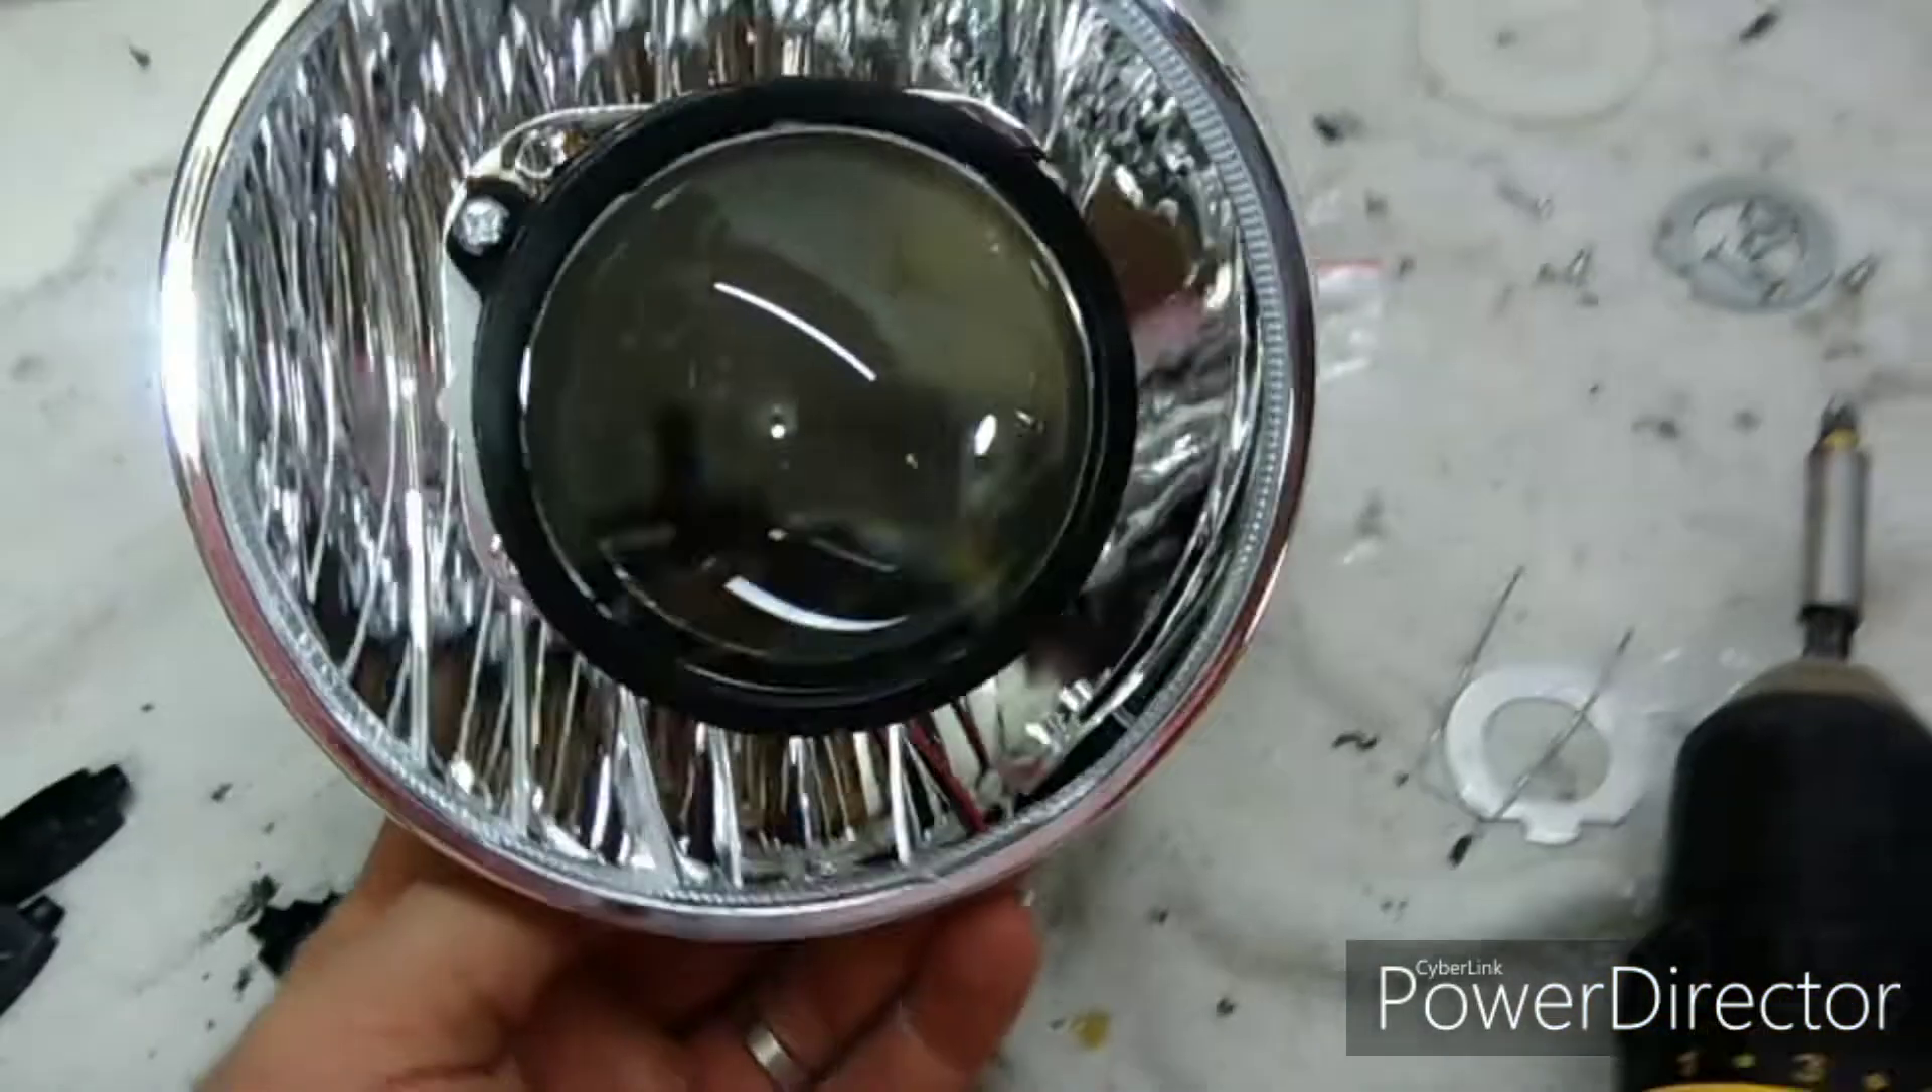O projetor já tá aqui acoplado.